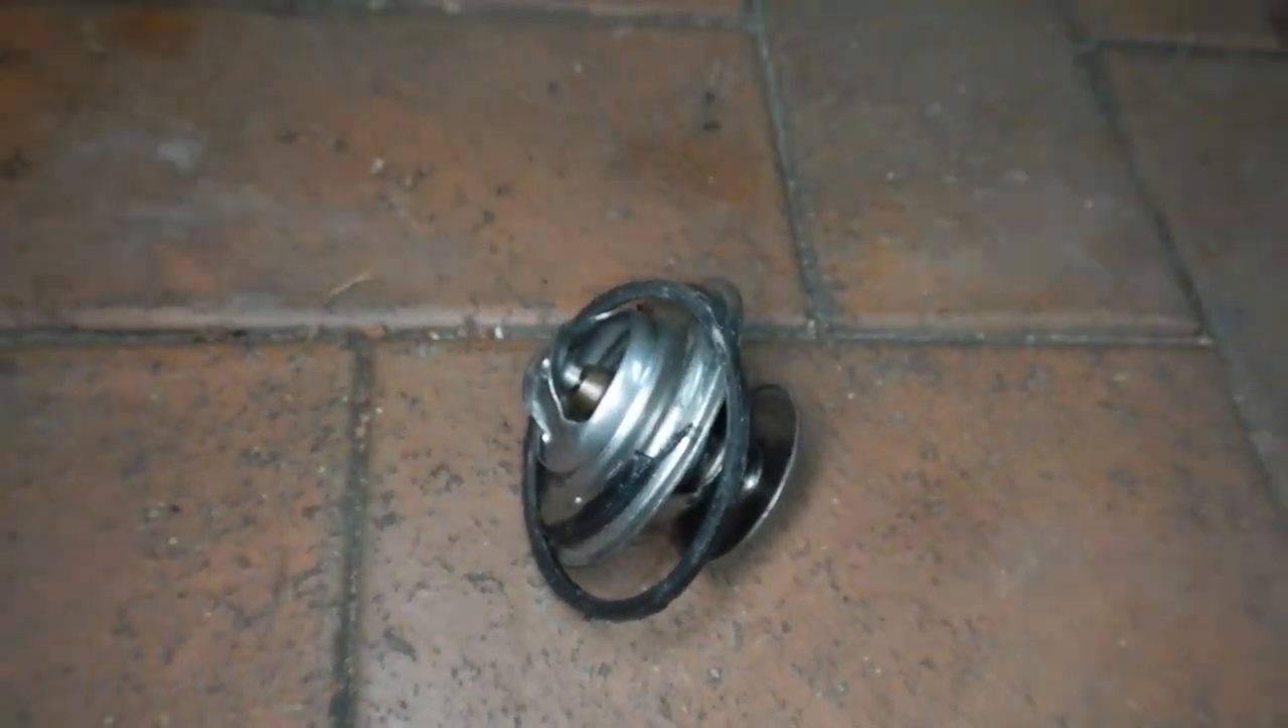Now I've got the thermostat out.